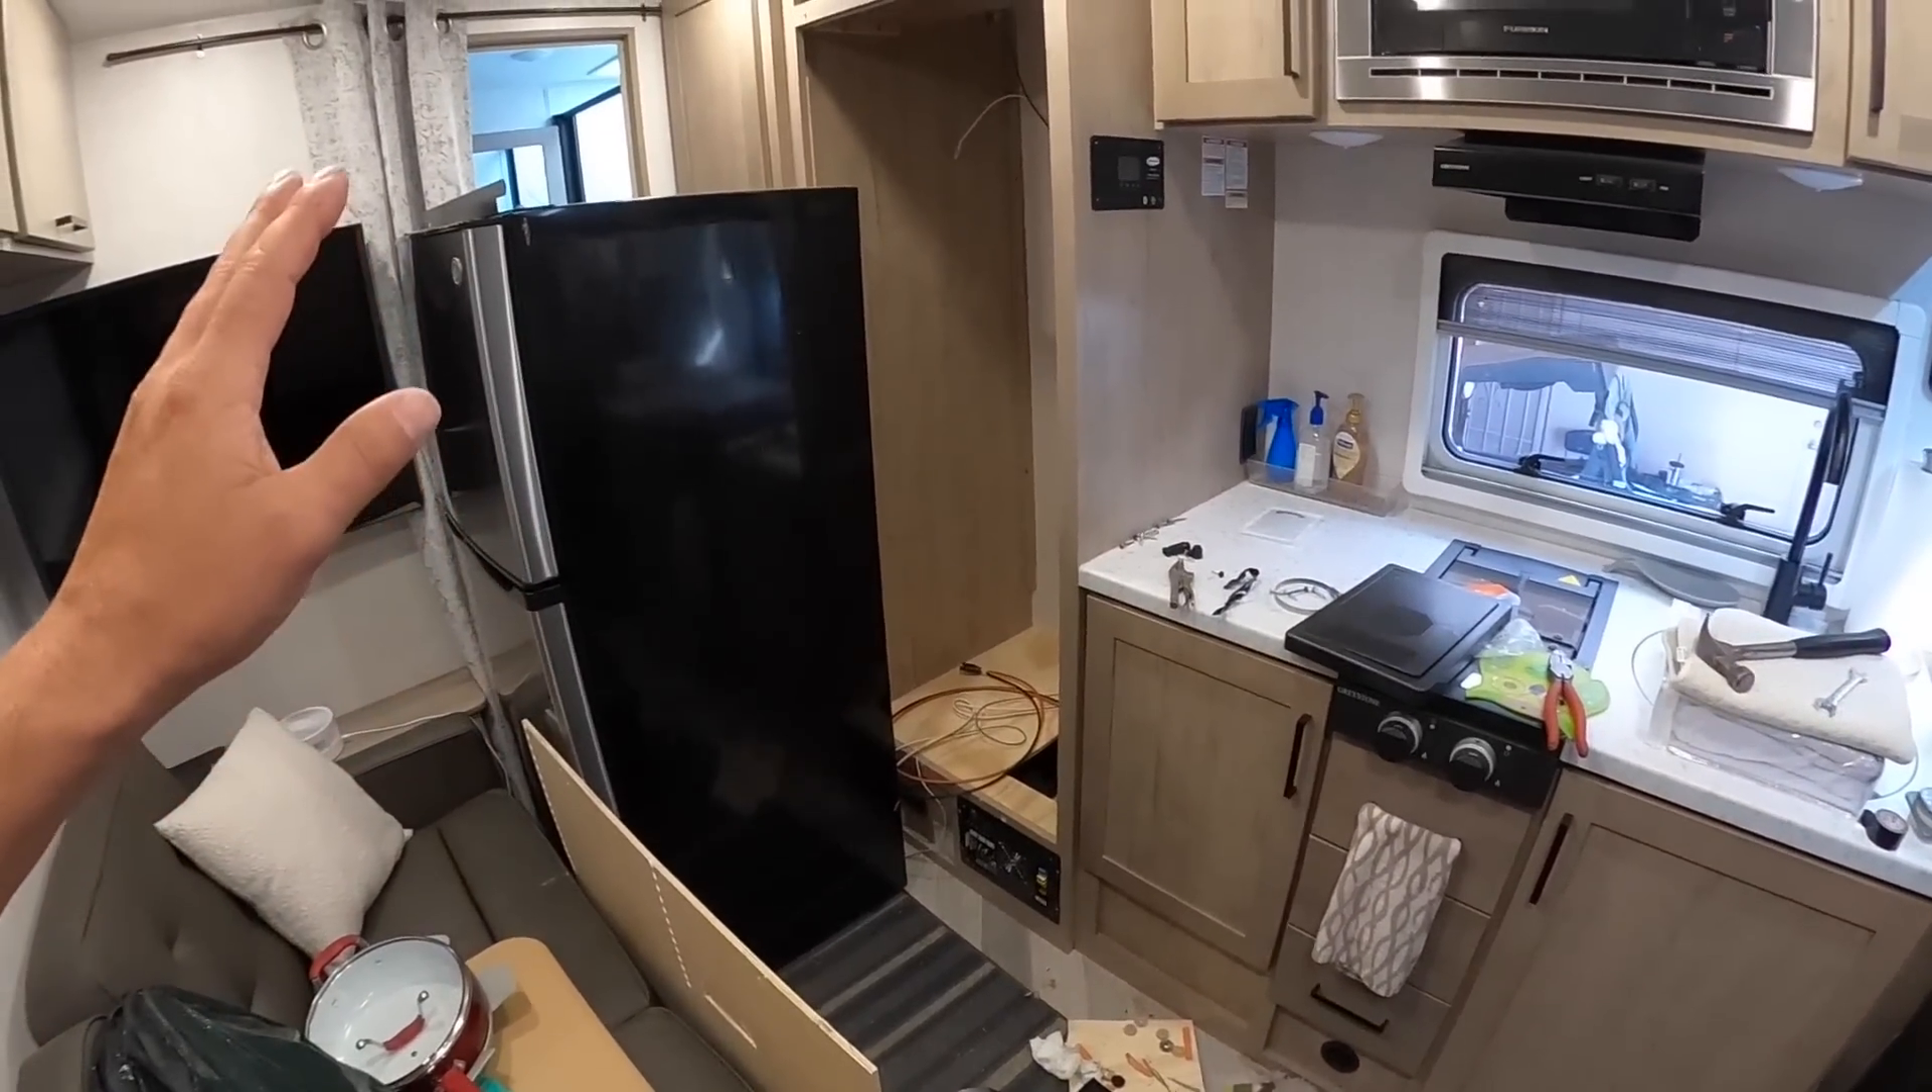First we'll turn this off well we're not a hundred percent done i still have to put the fridge back.